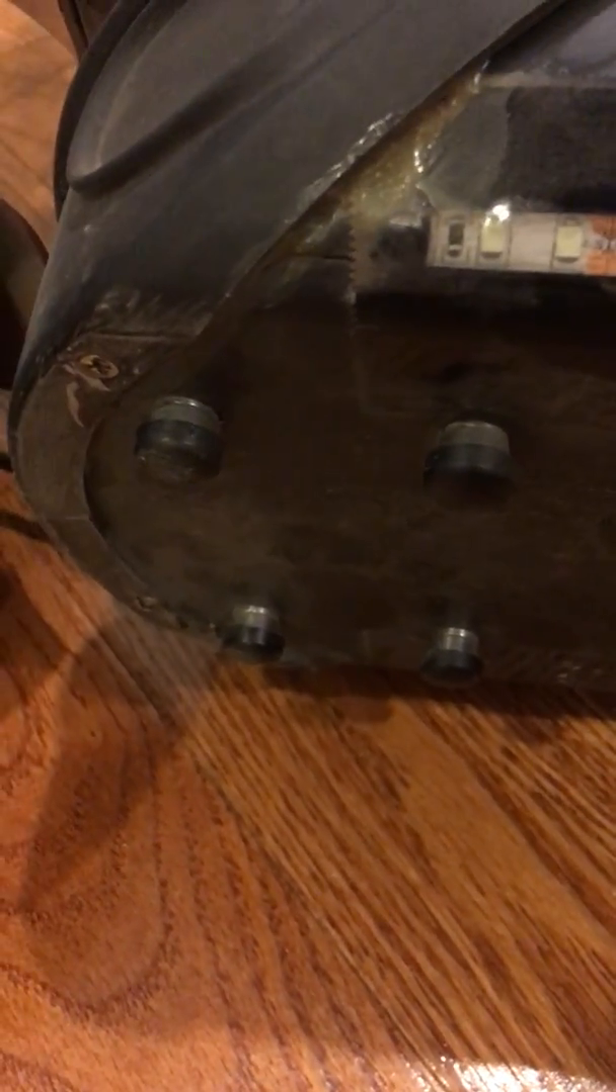And you can see that their socket cap screws, they kind of stick out pretty far.